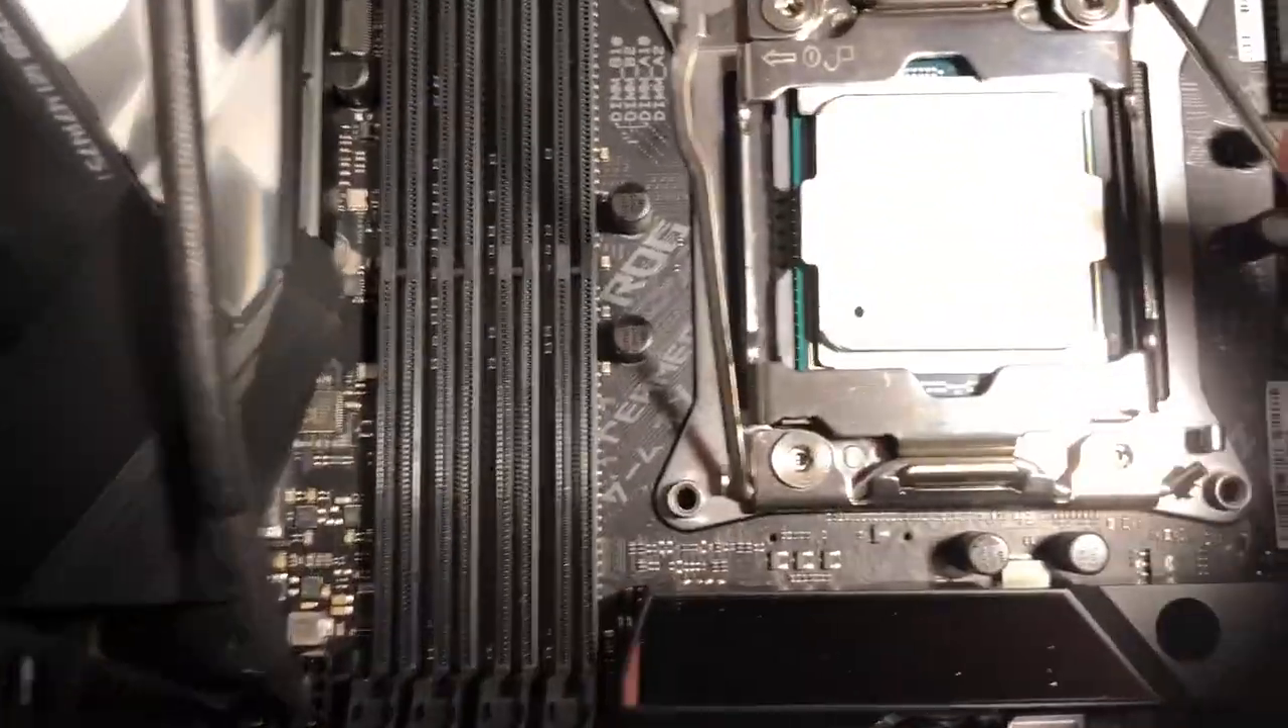Now the processor is in.